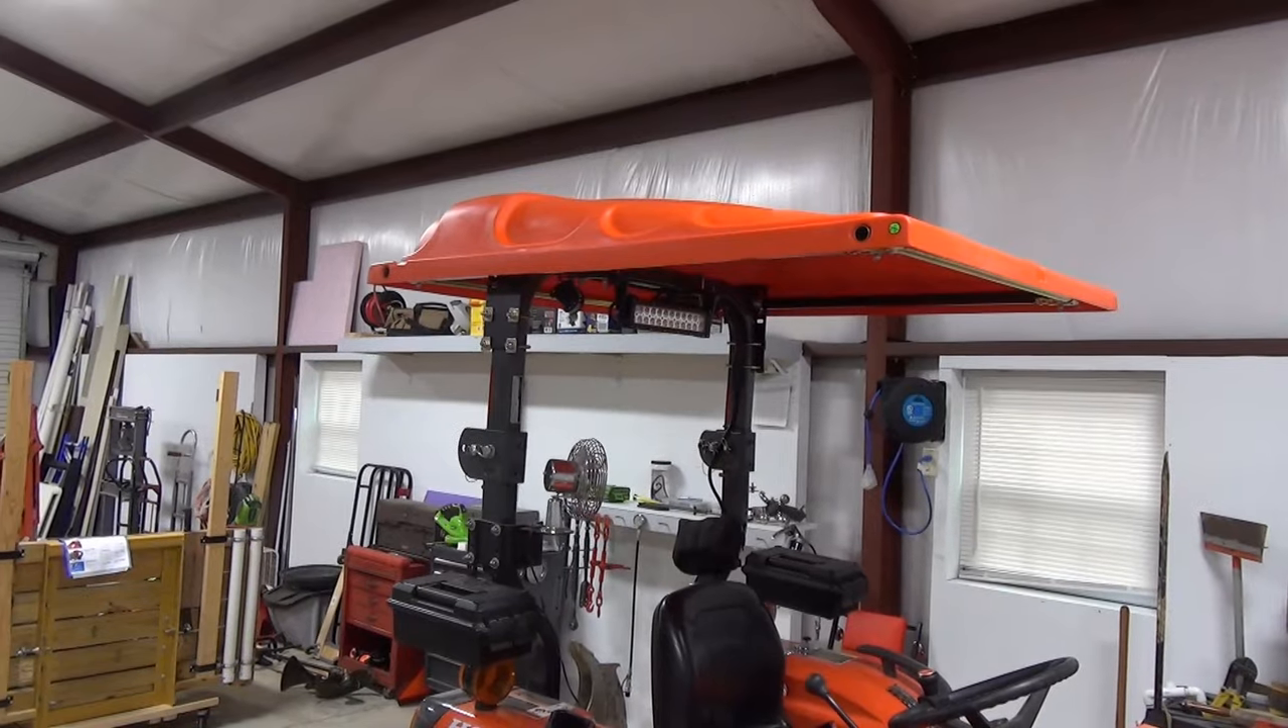Here's a look at the finished canopy from different angles.